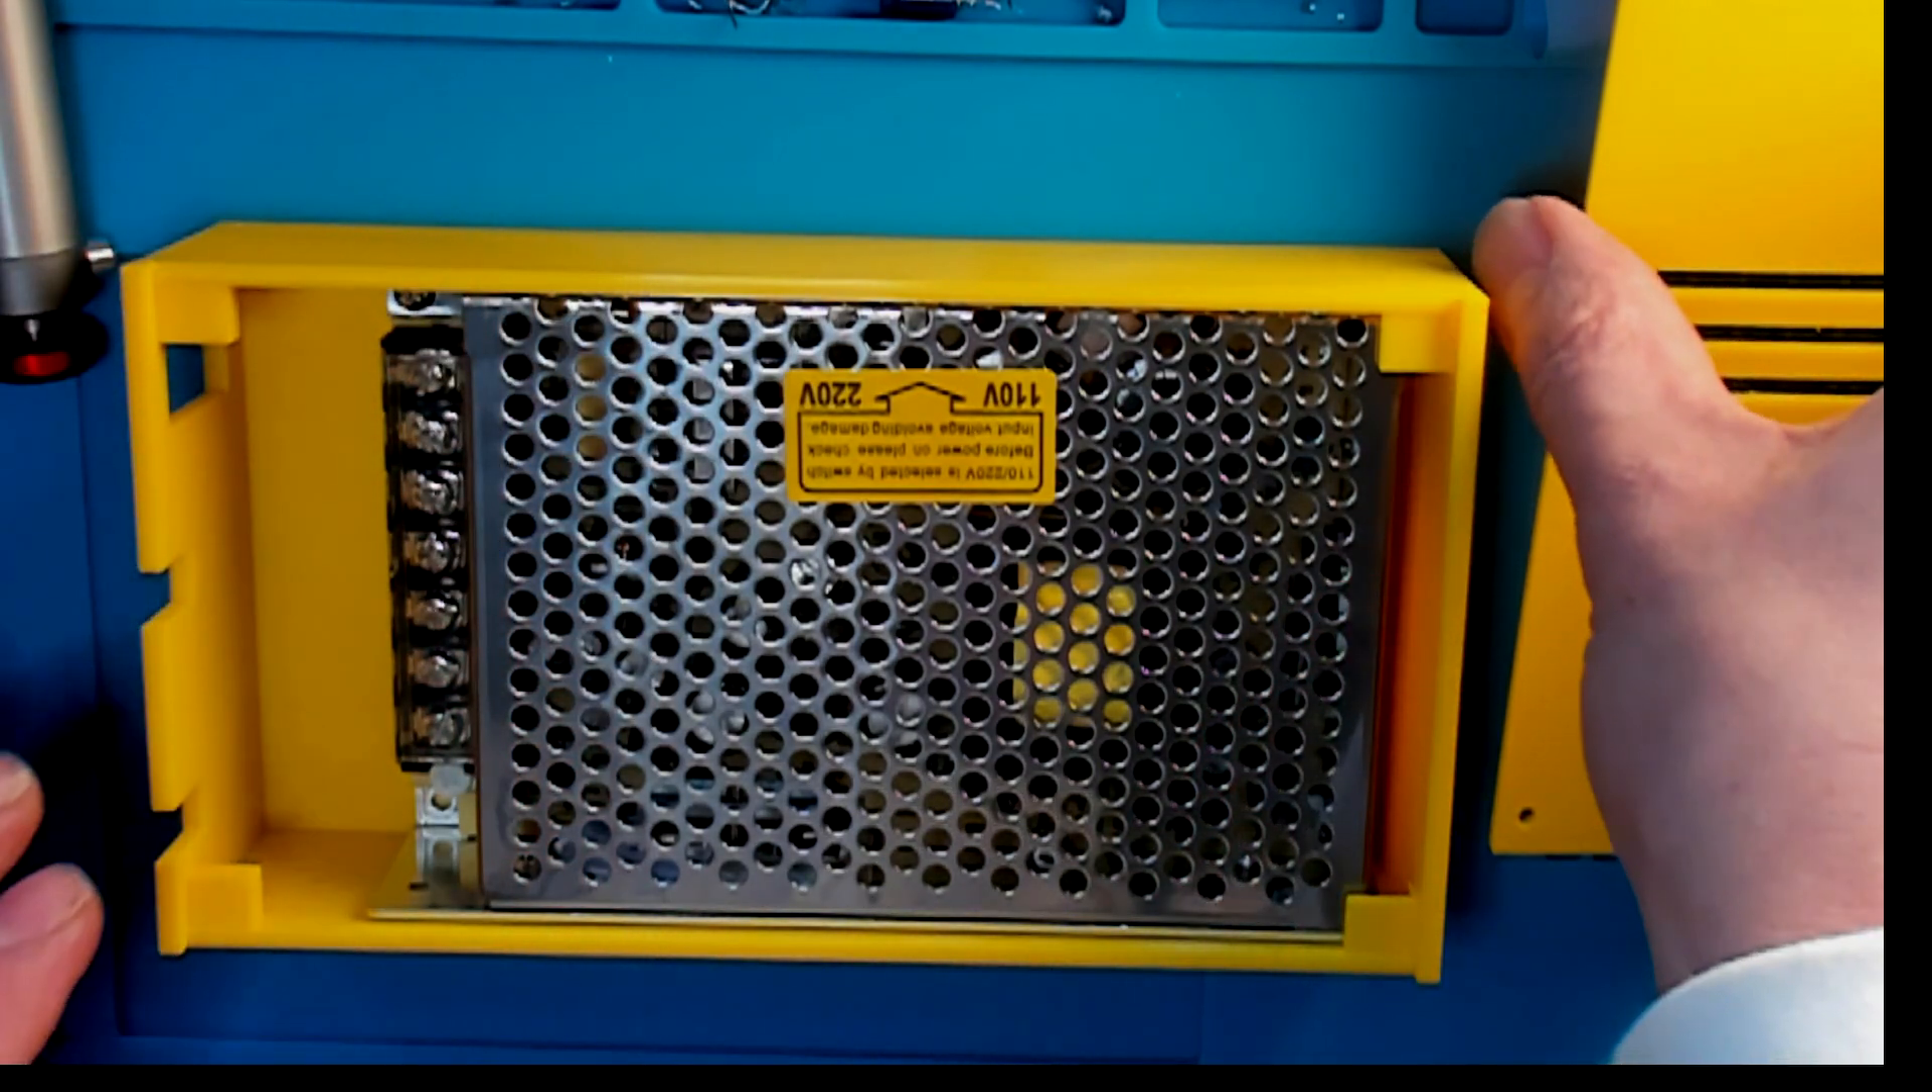The power supply fits in as it should just a little room for the wires so everything fits snug.